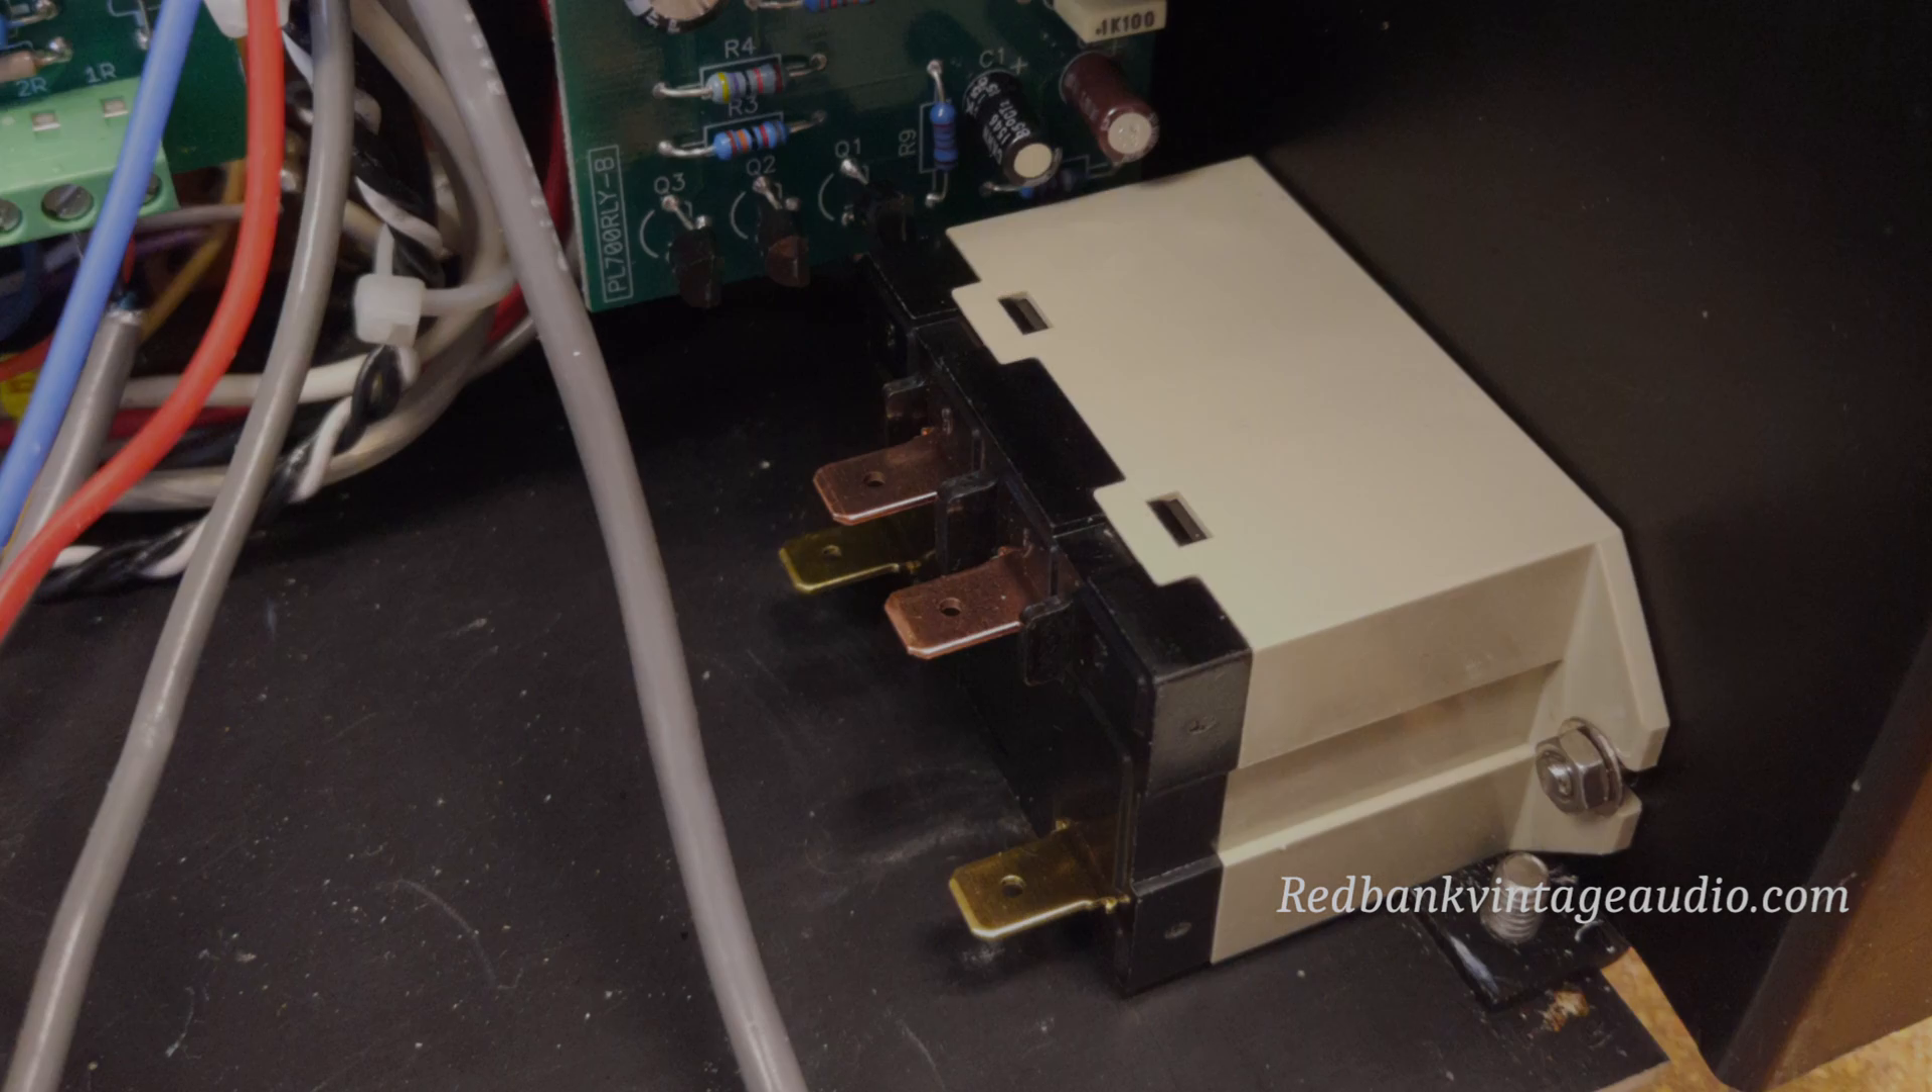Here you can see the contactor mounted in the chassis of the amplifier.